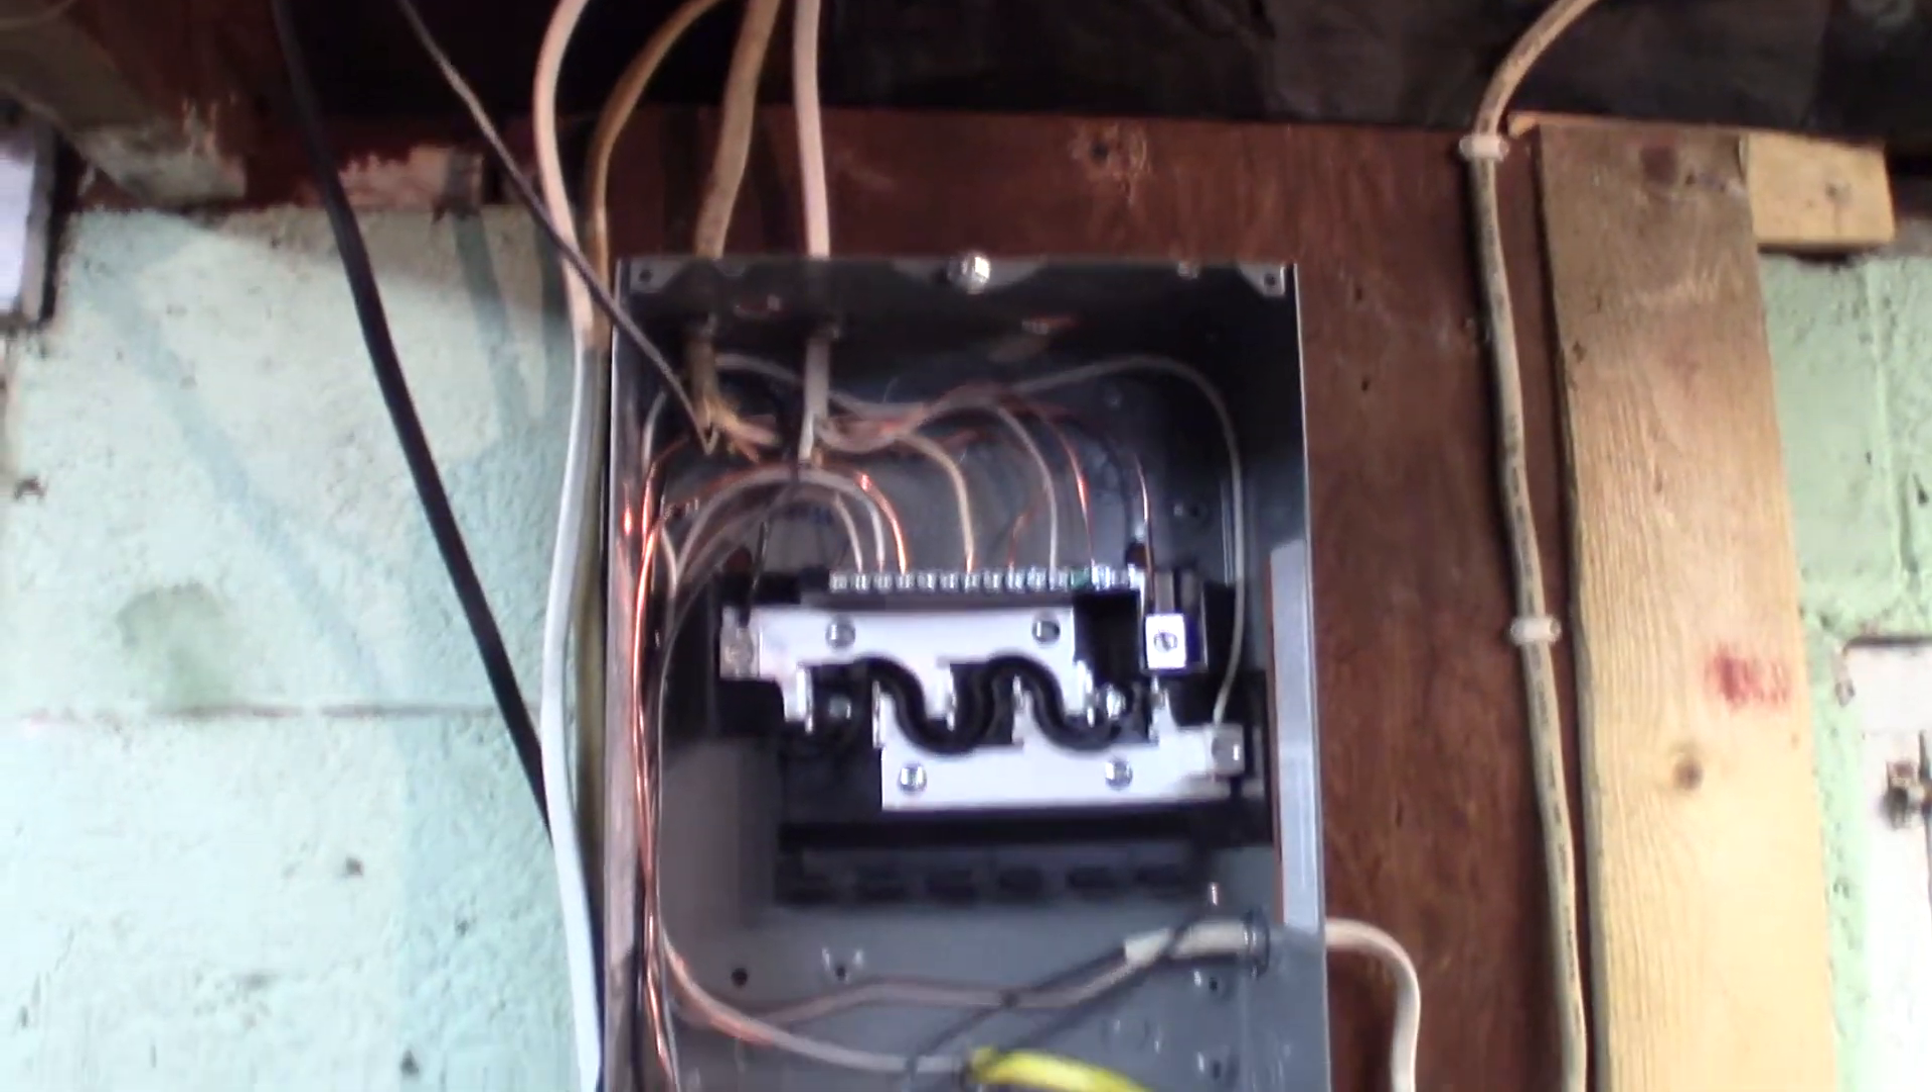So, I've, uh, mounted the breaker box up here. I'm getting all the wires run into it.